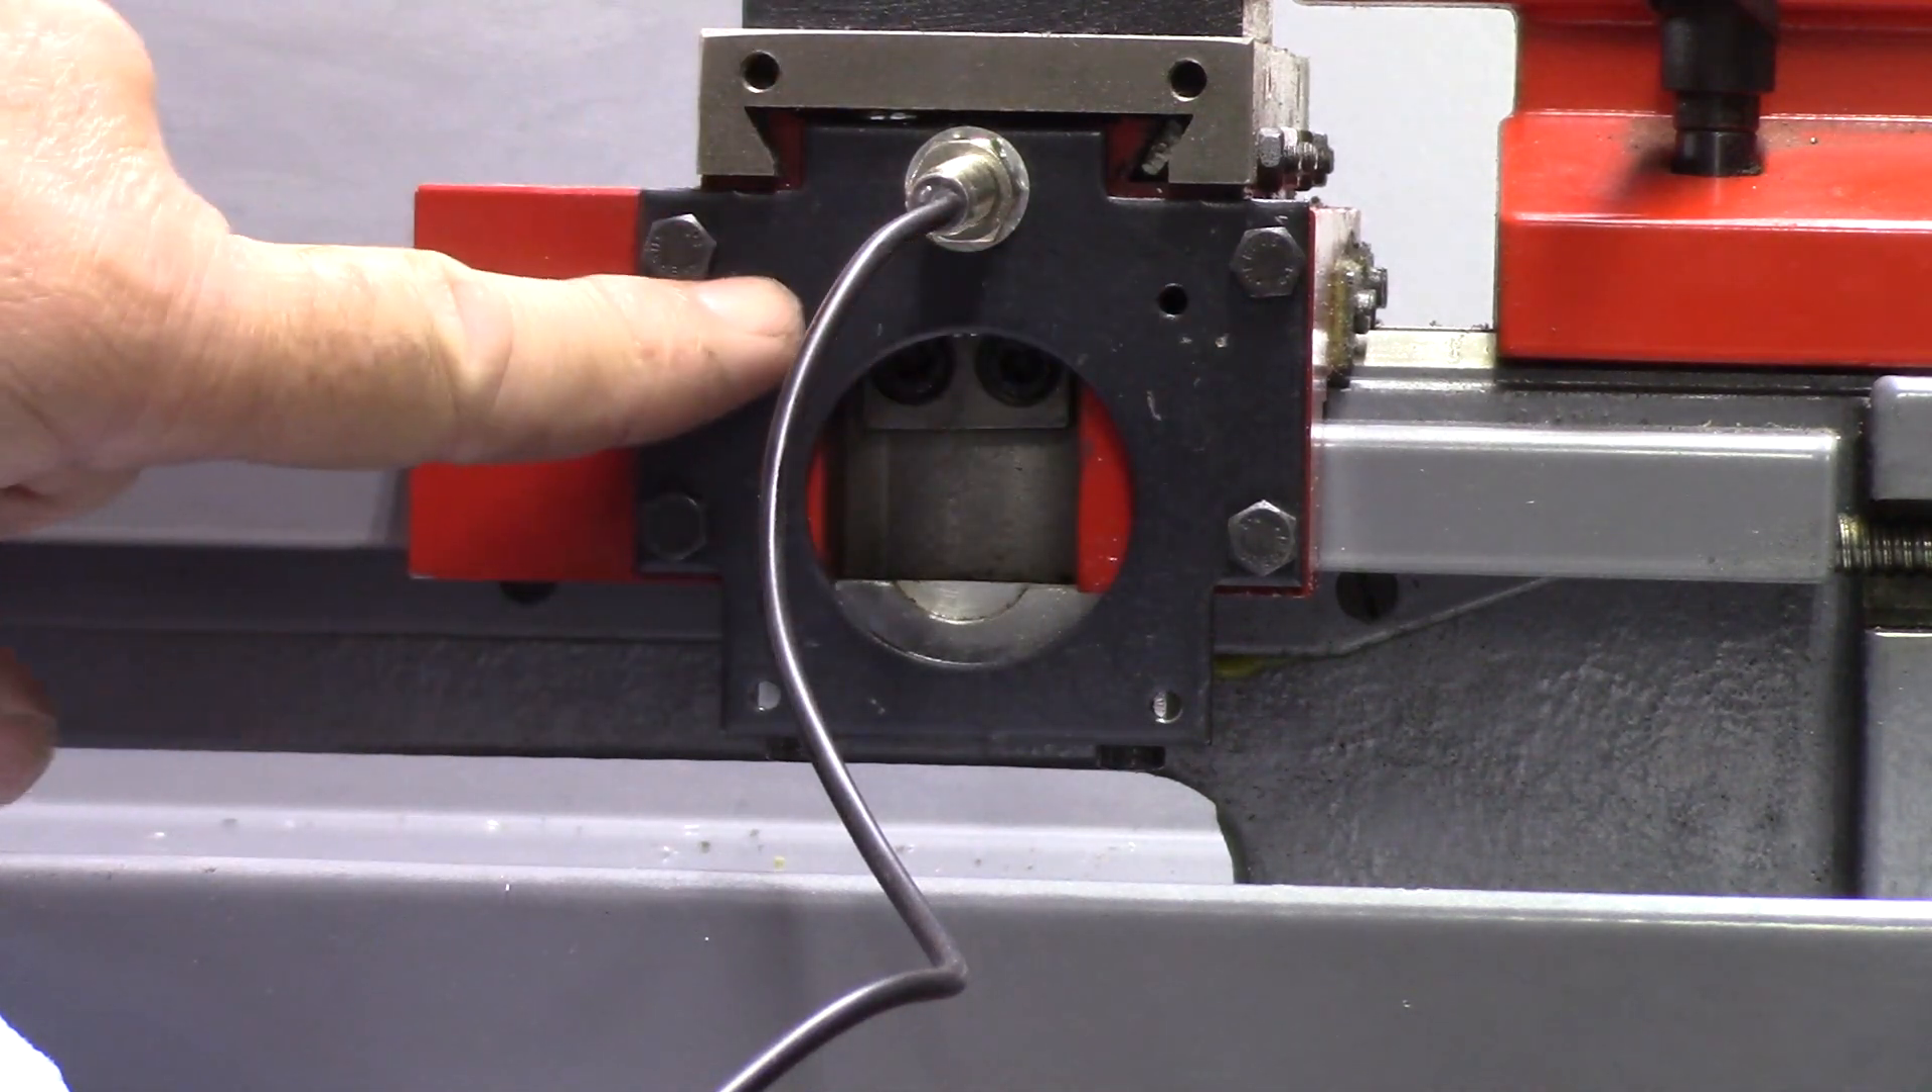So there's the uh hall effect sensor mounted up on the x-axis and of course the z-axis is the same.